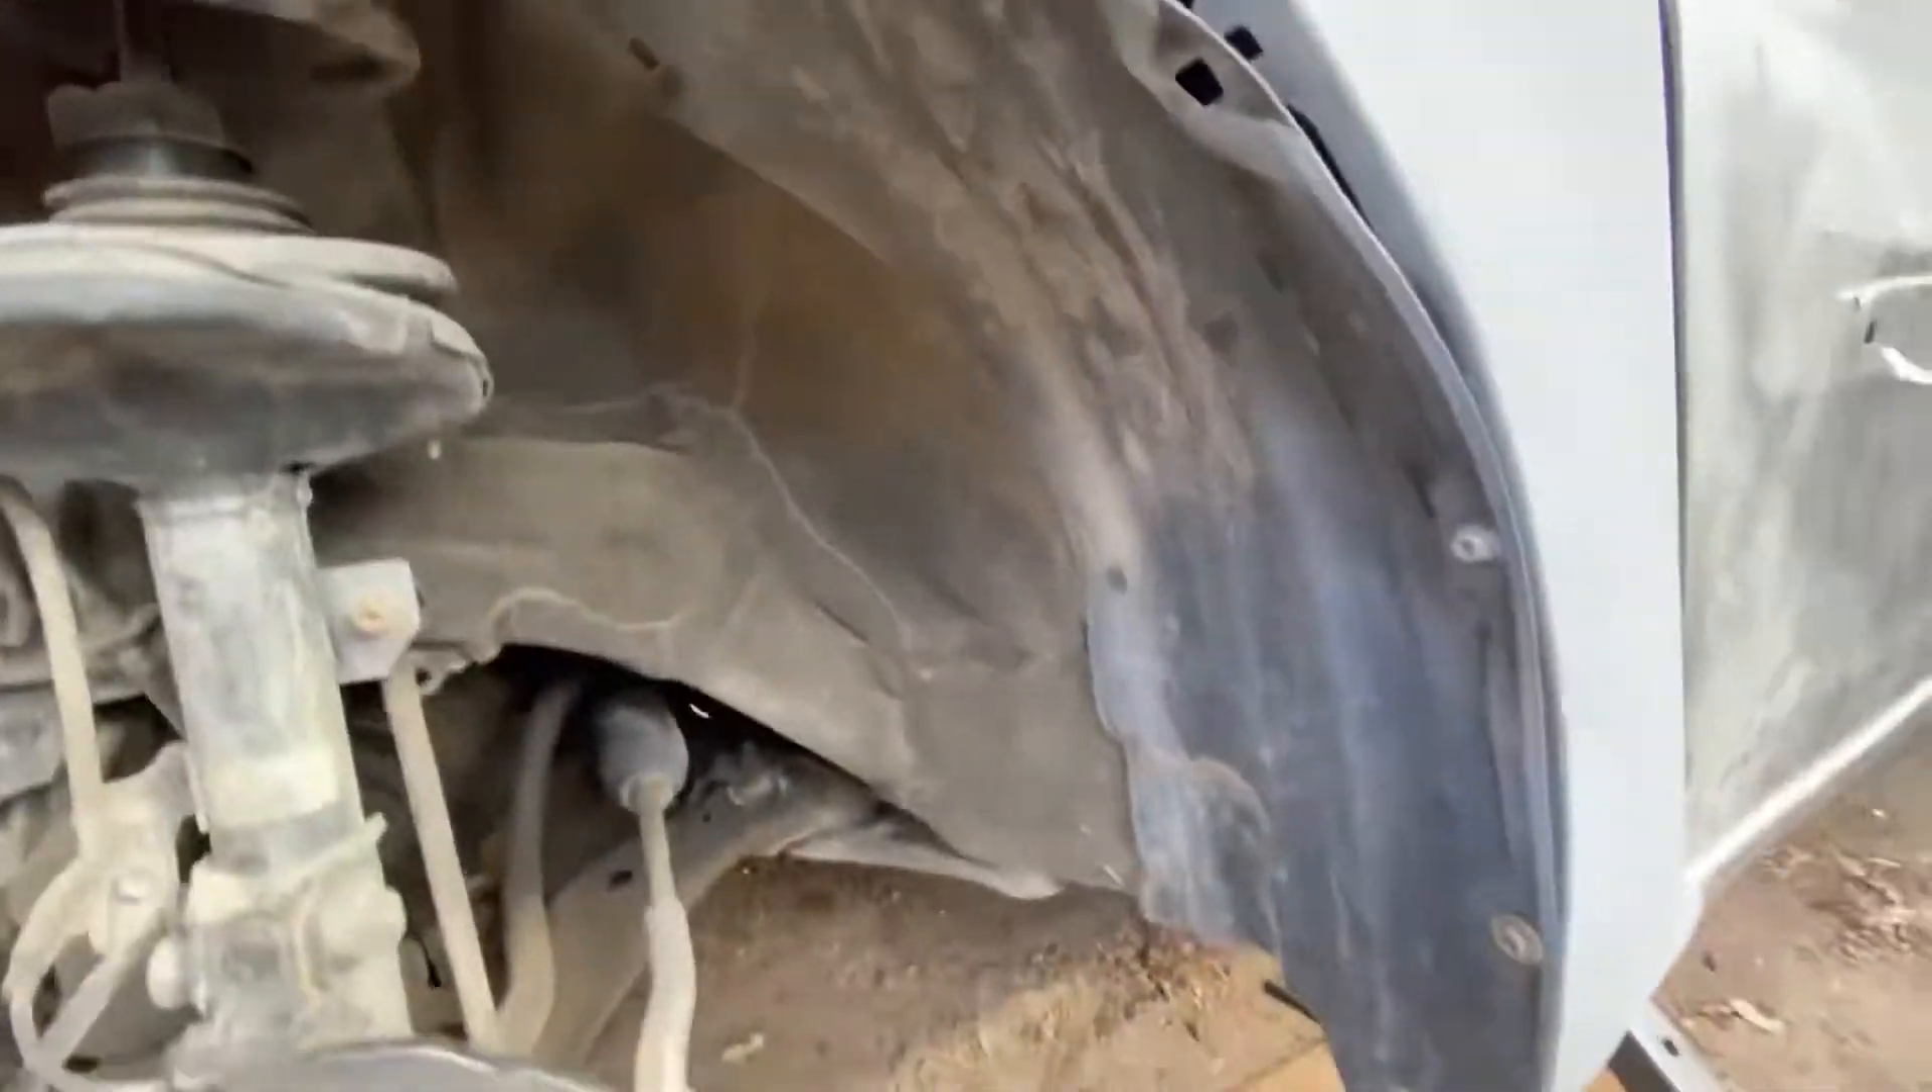So we got all the sheathing back underneath.